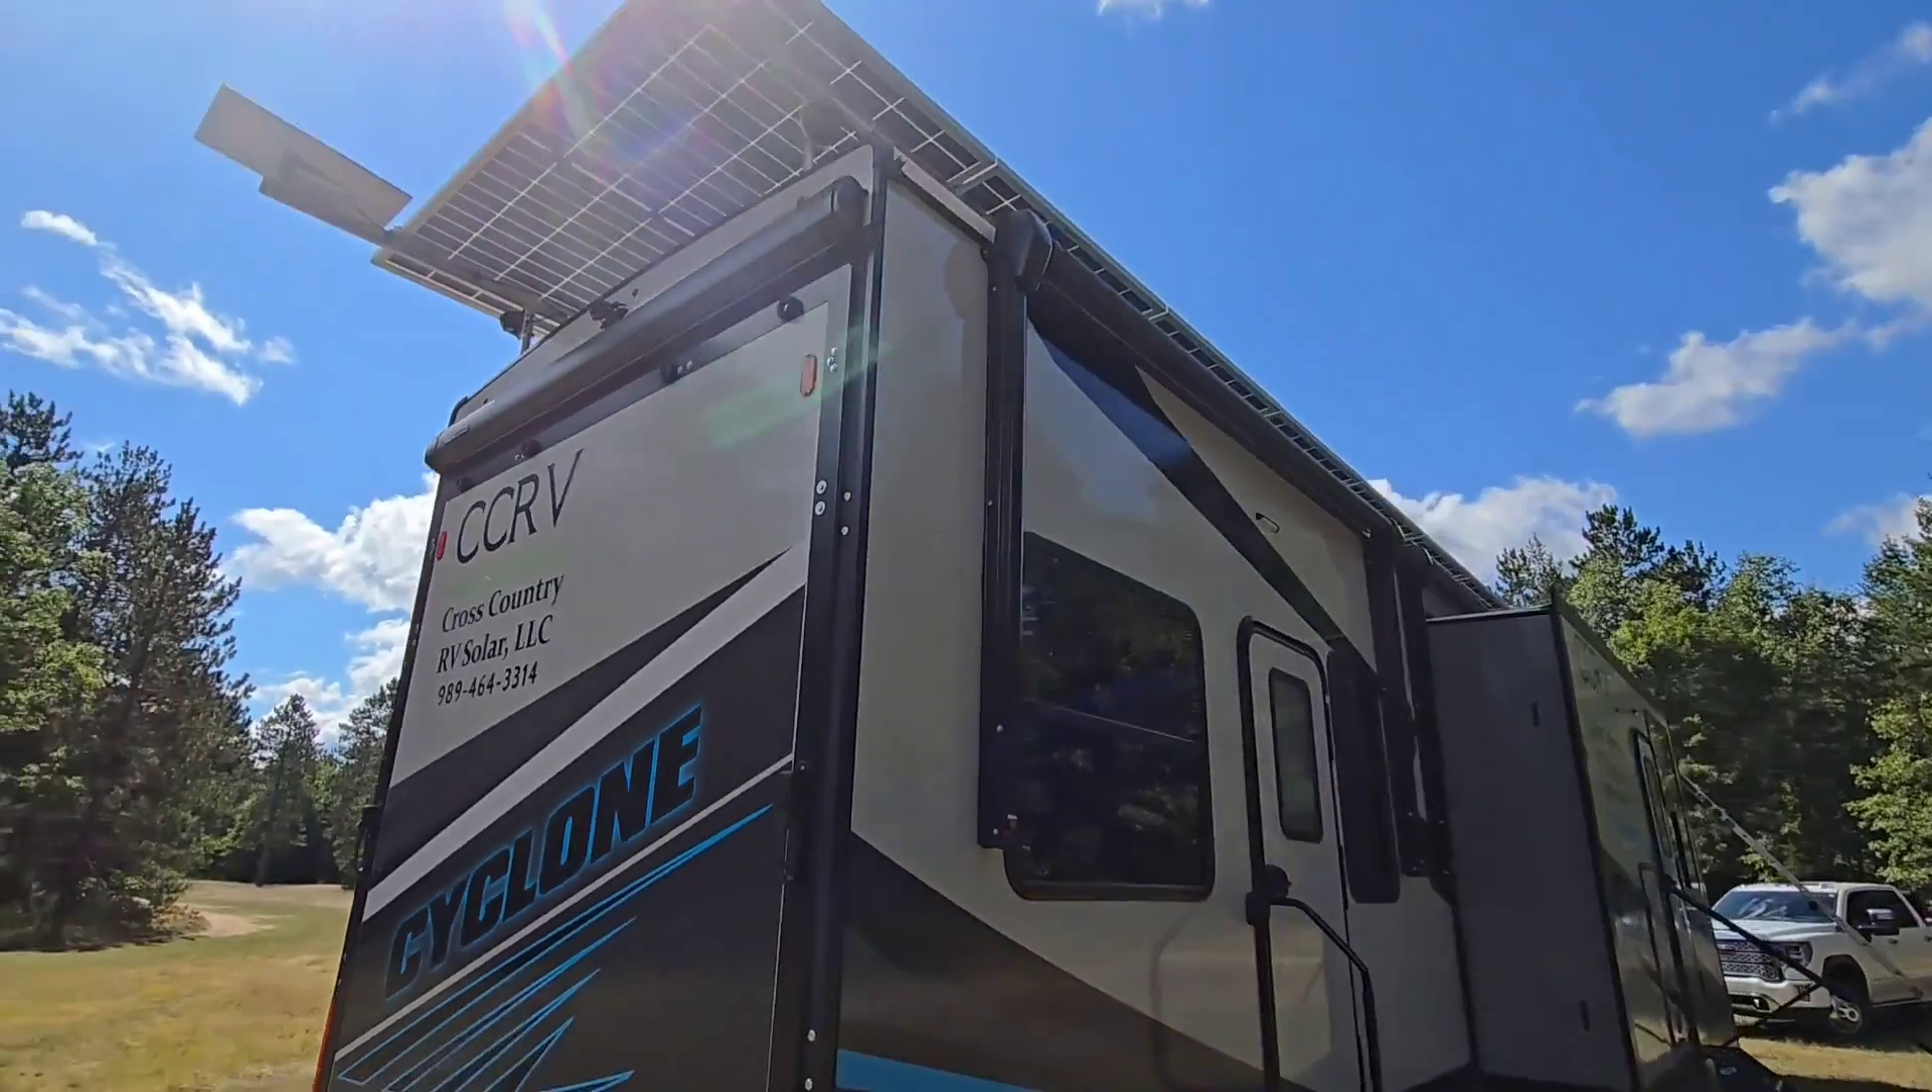You can see that panel sticks out over the back there a little bit, about 10, 12 inches.